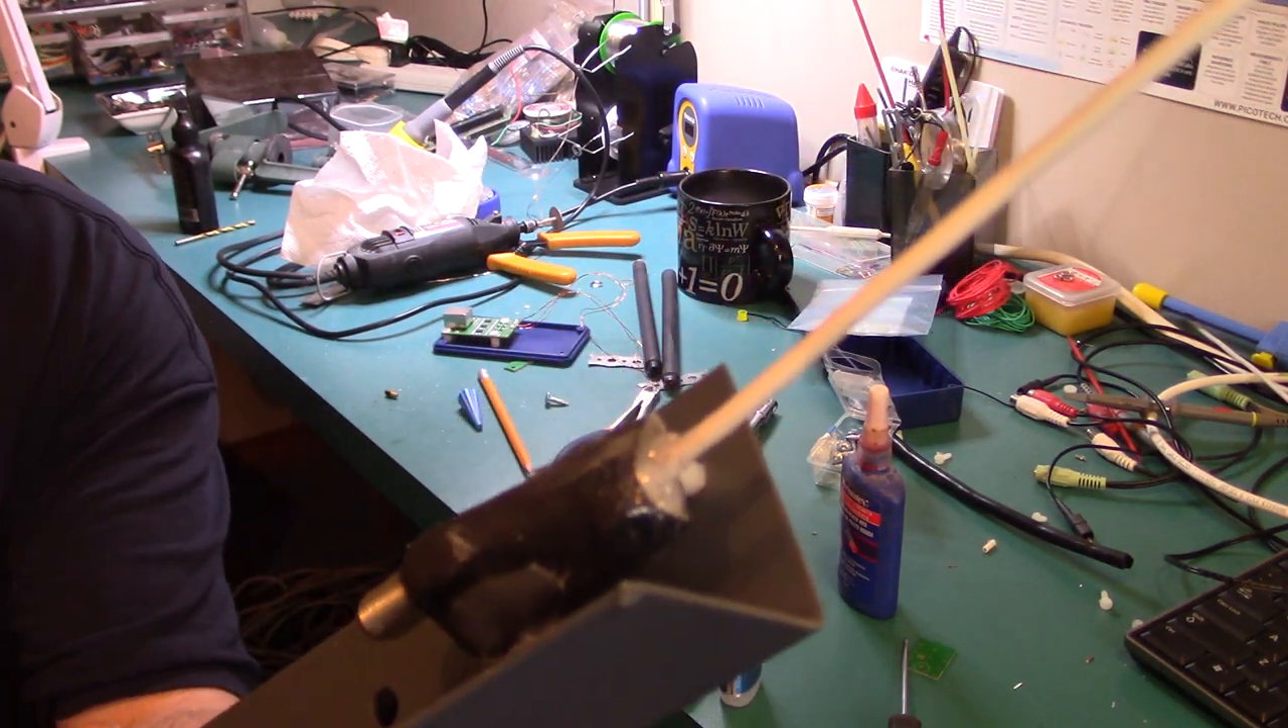Okay, so there's the E-Field antenna sealed and mounted.